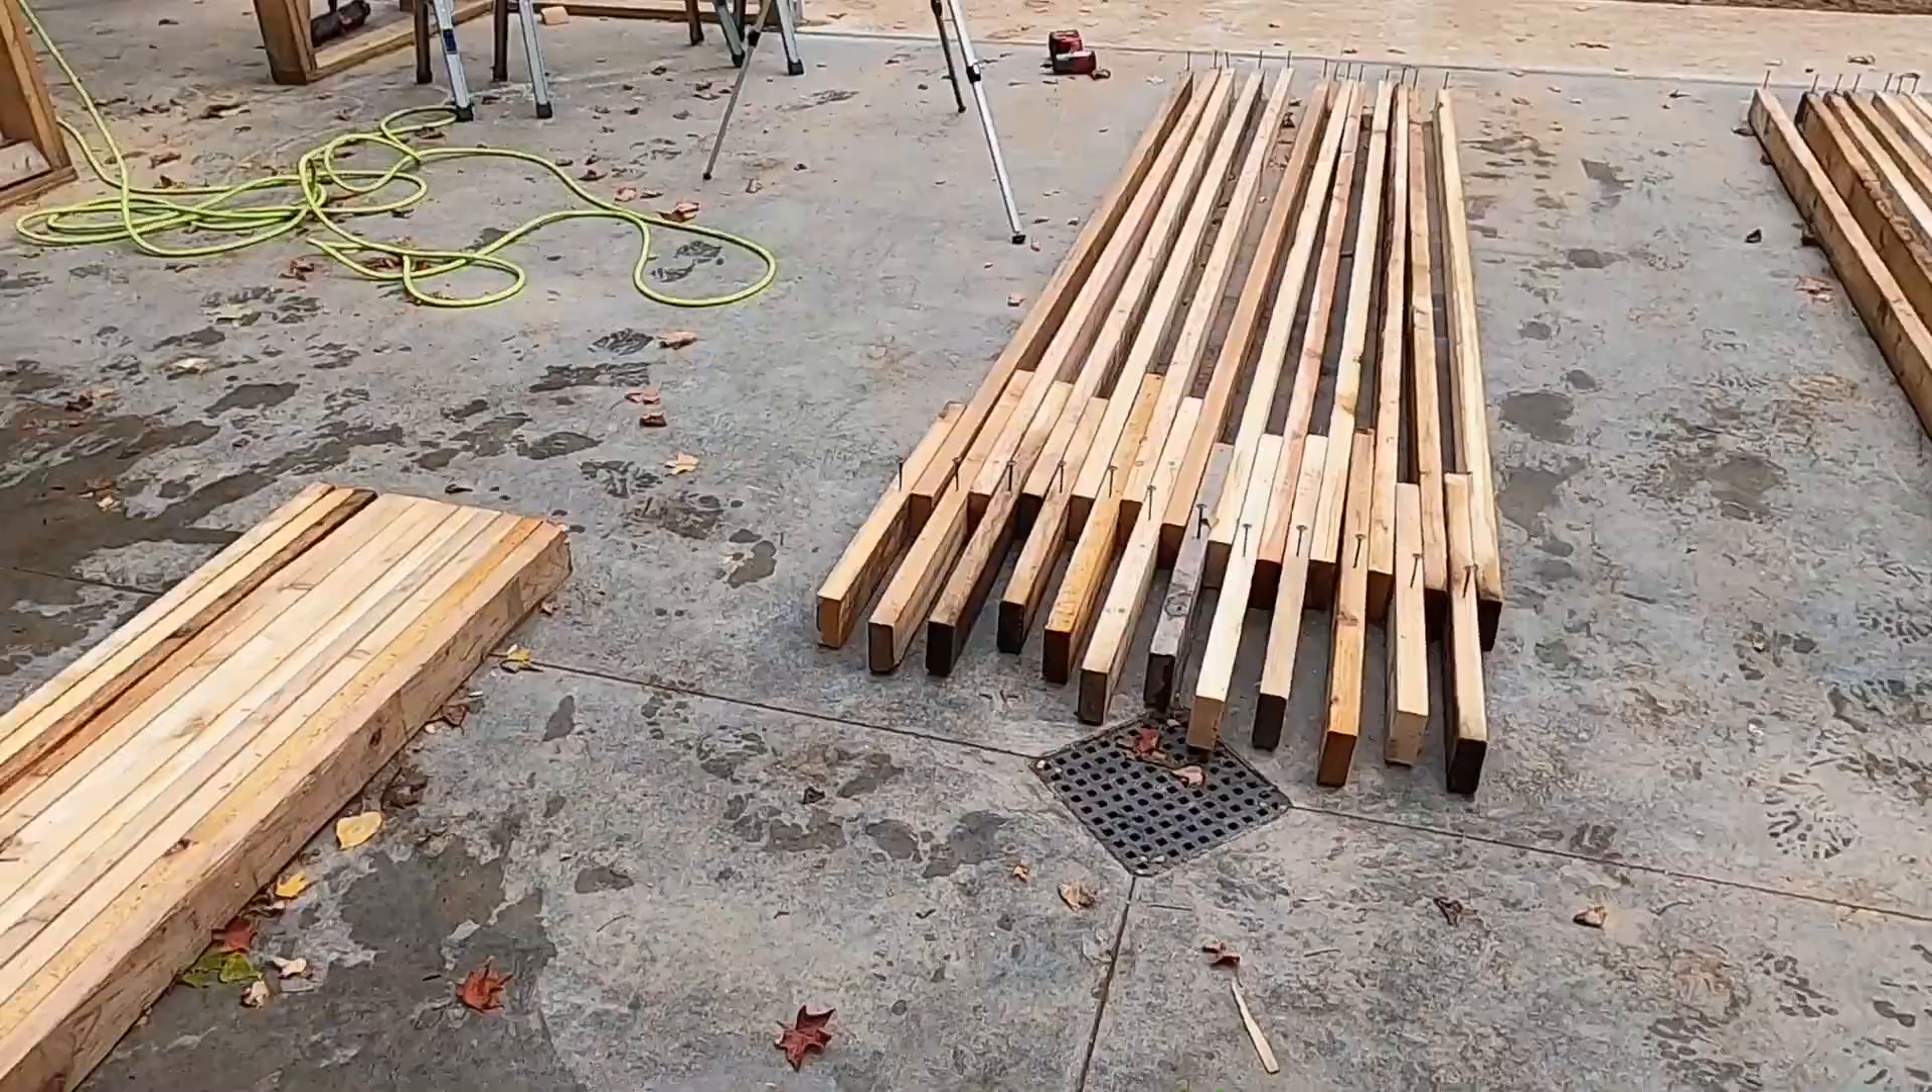All the purlins are assembled, loaded with lag screws, attachment boards are all nailed on at least one side.